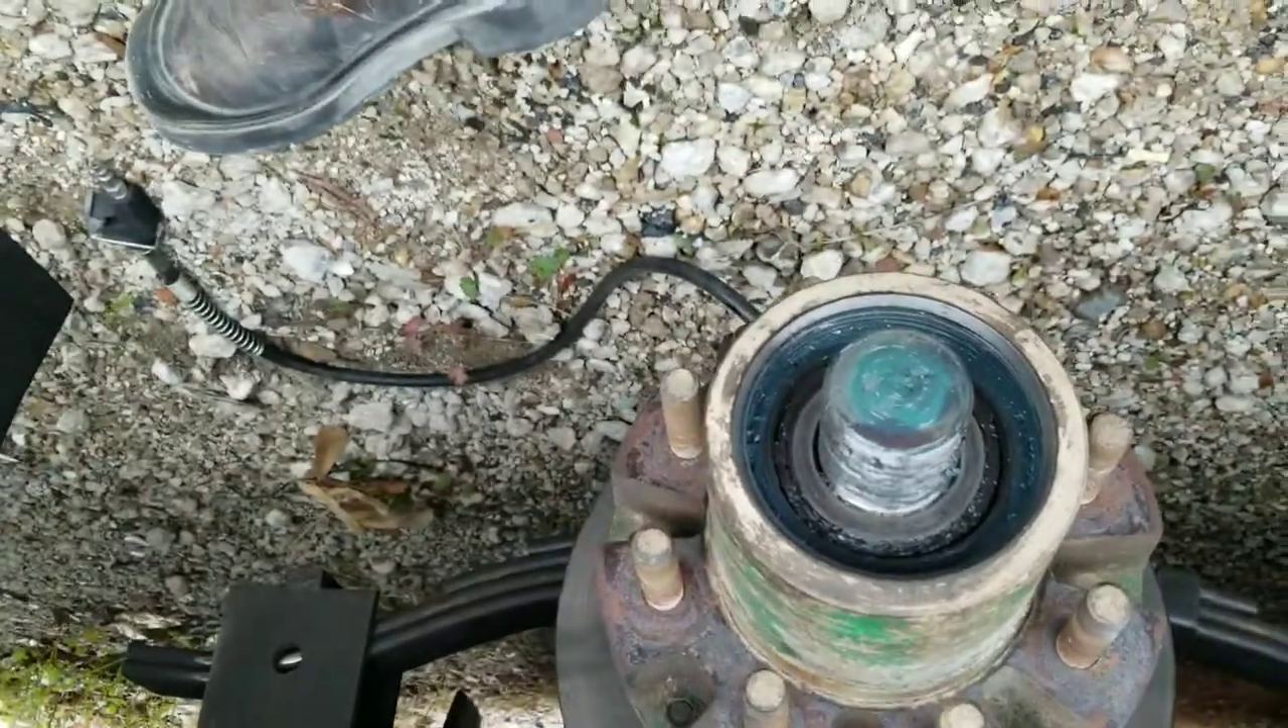And you see the bearing that's right here. We gotta get that out first. And then we'll be able to pull the hub.